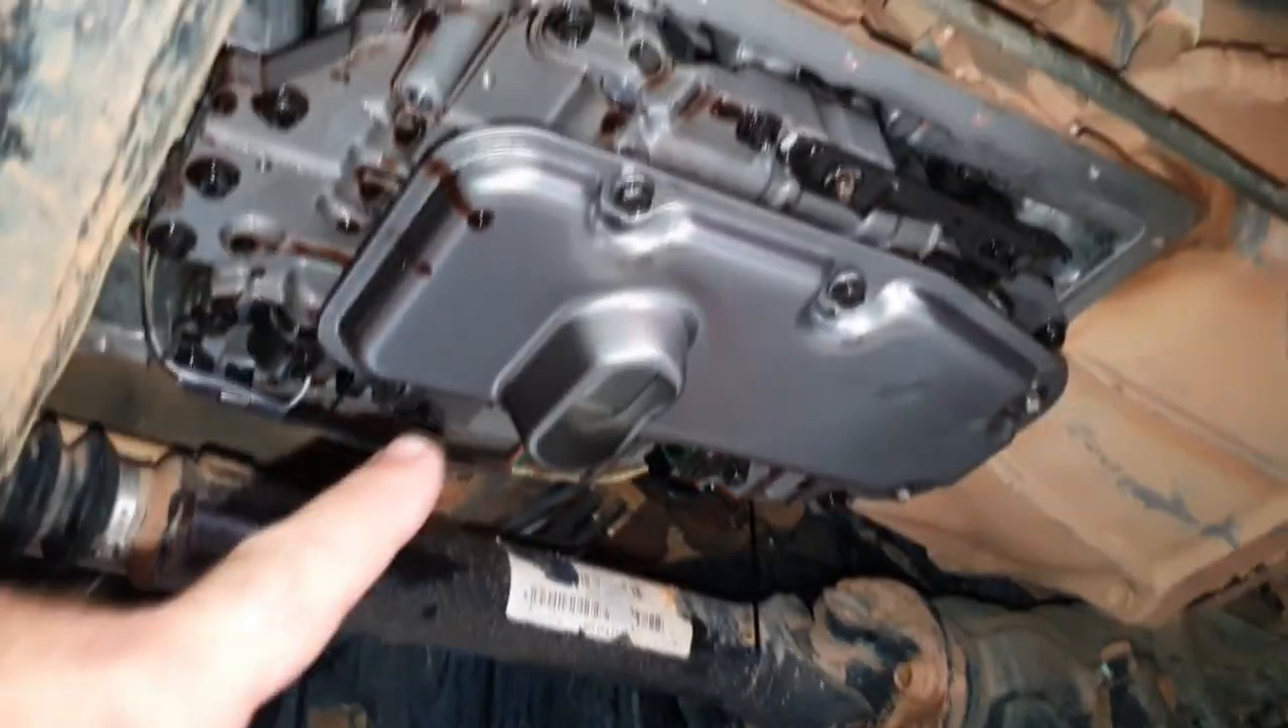Olha aí Filtro novo No lugar.